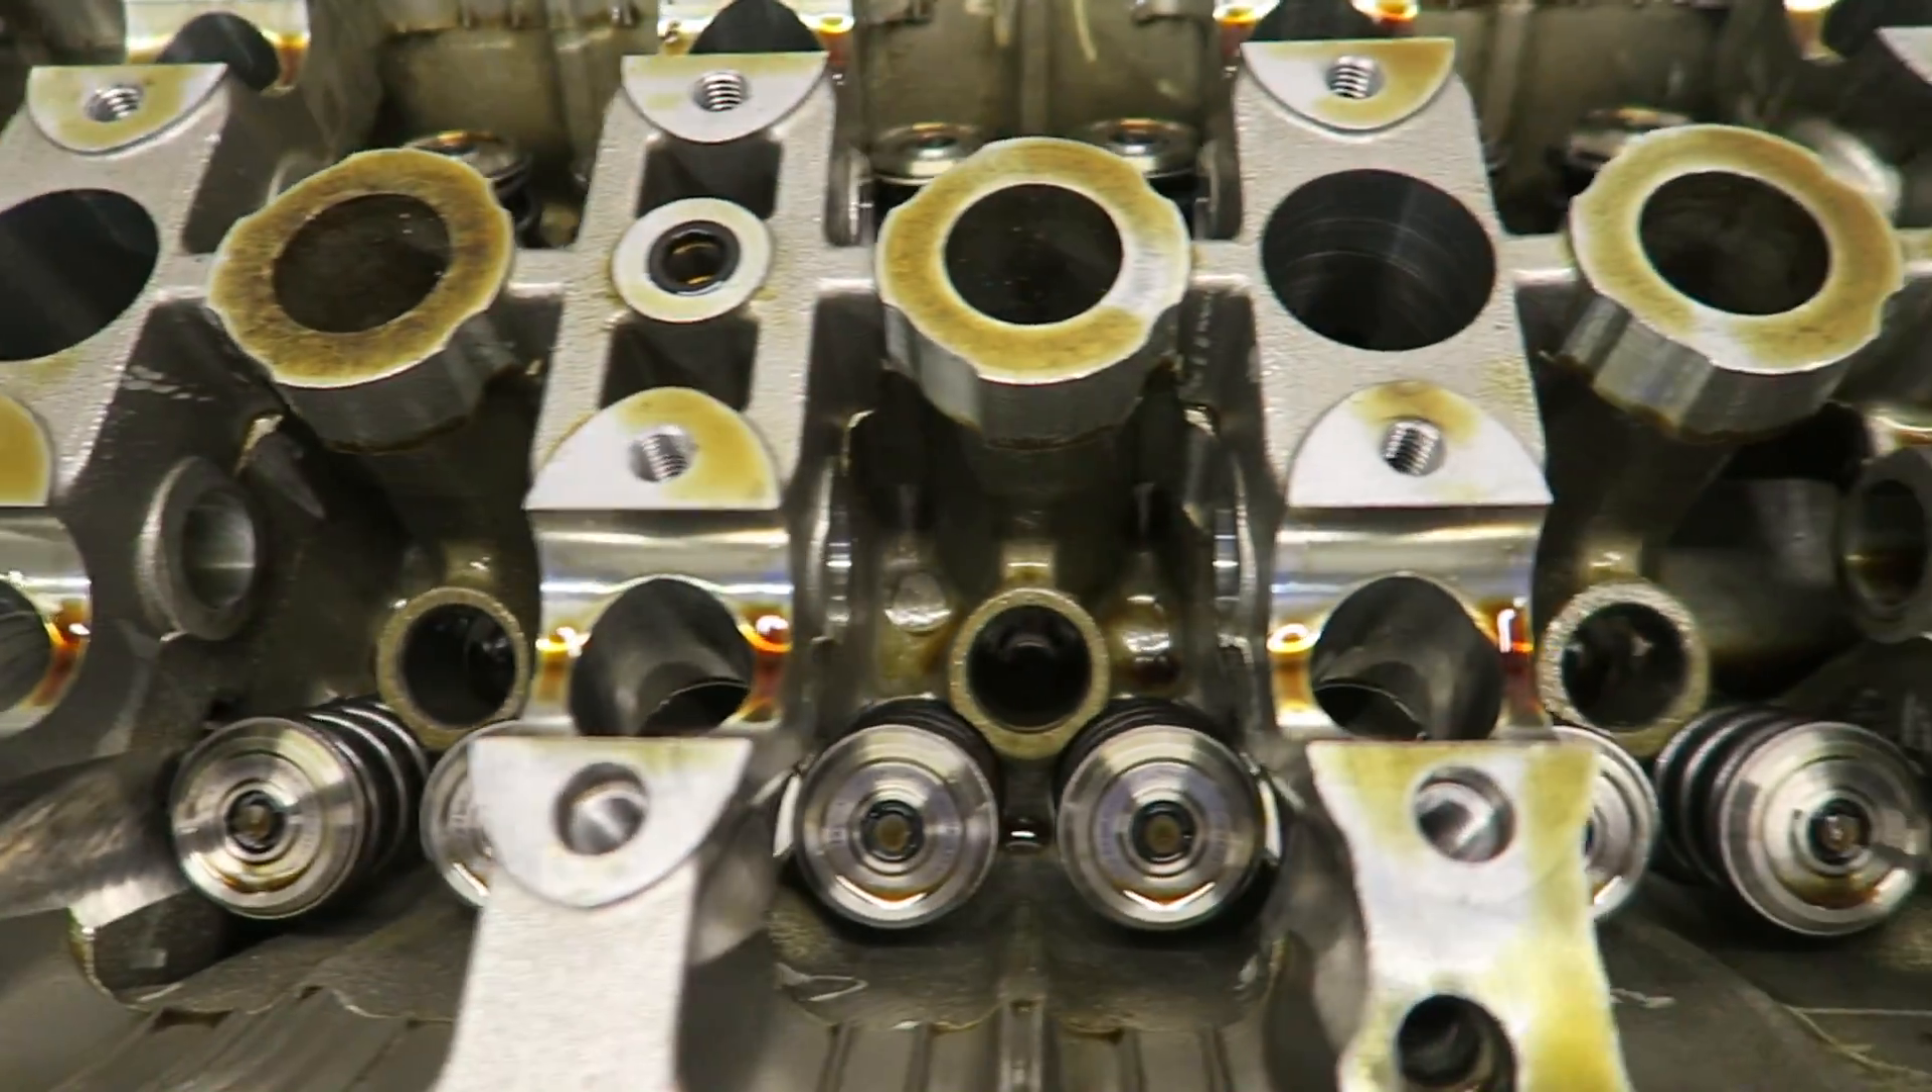Now we have the springs and retainers and keepers to take out.